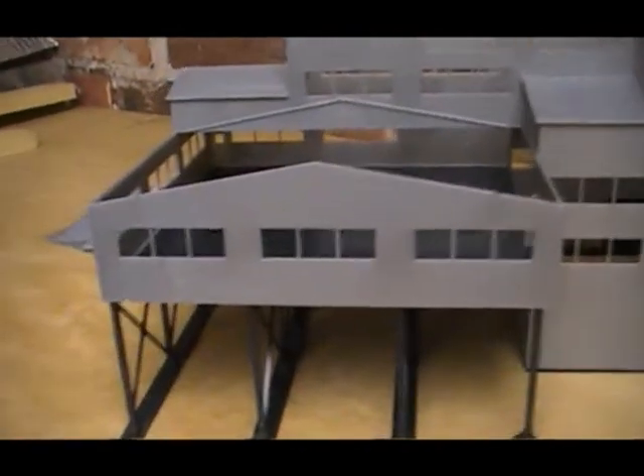I haven't put the roof sections on yet.